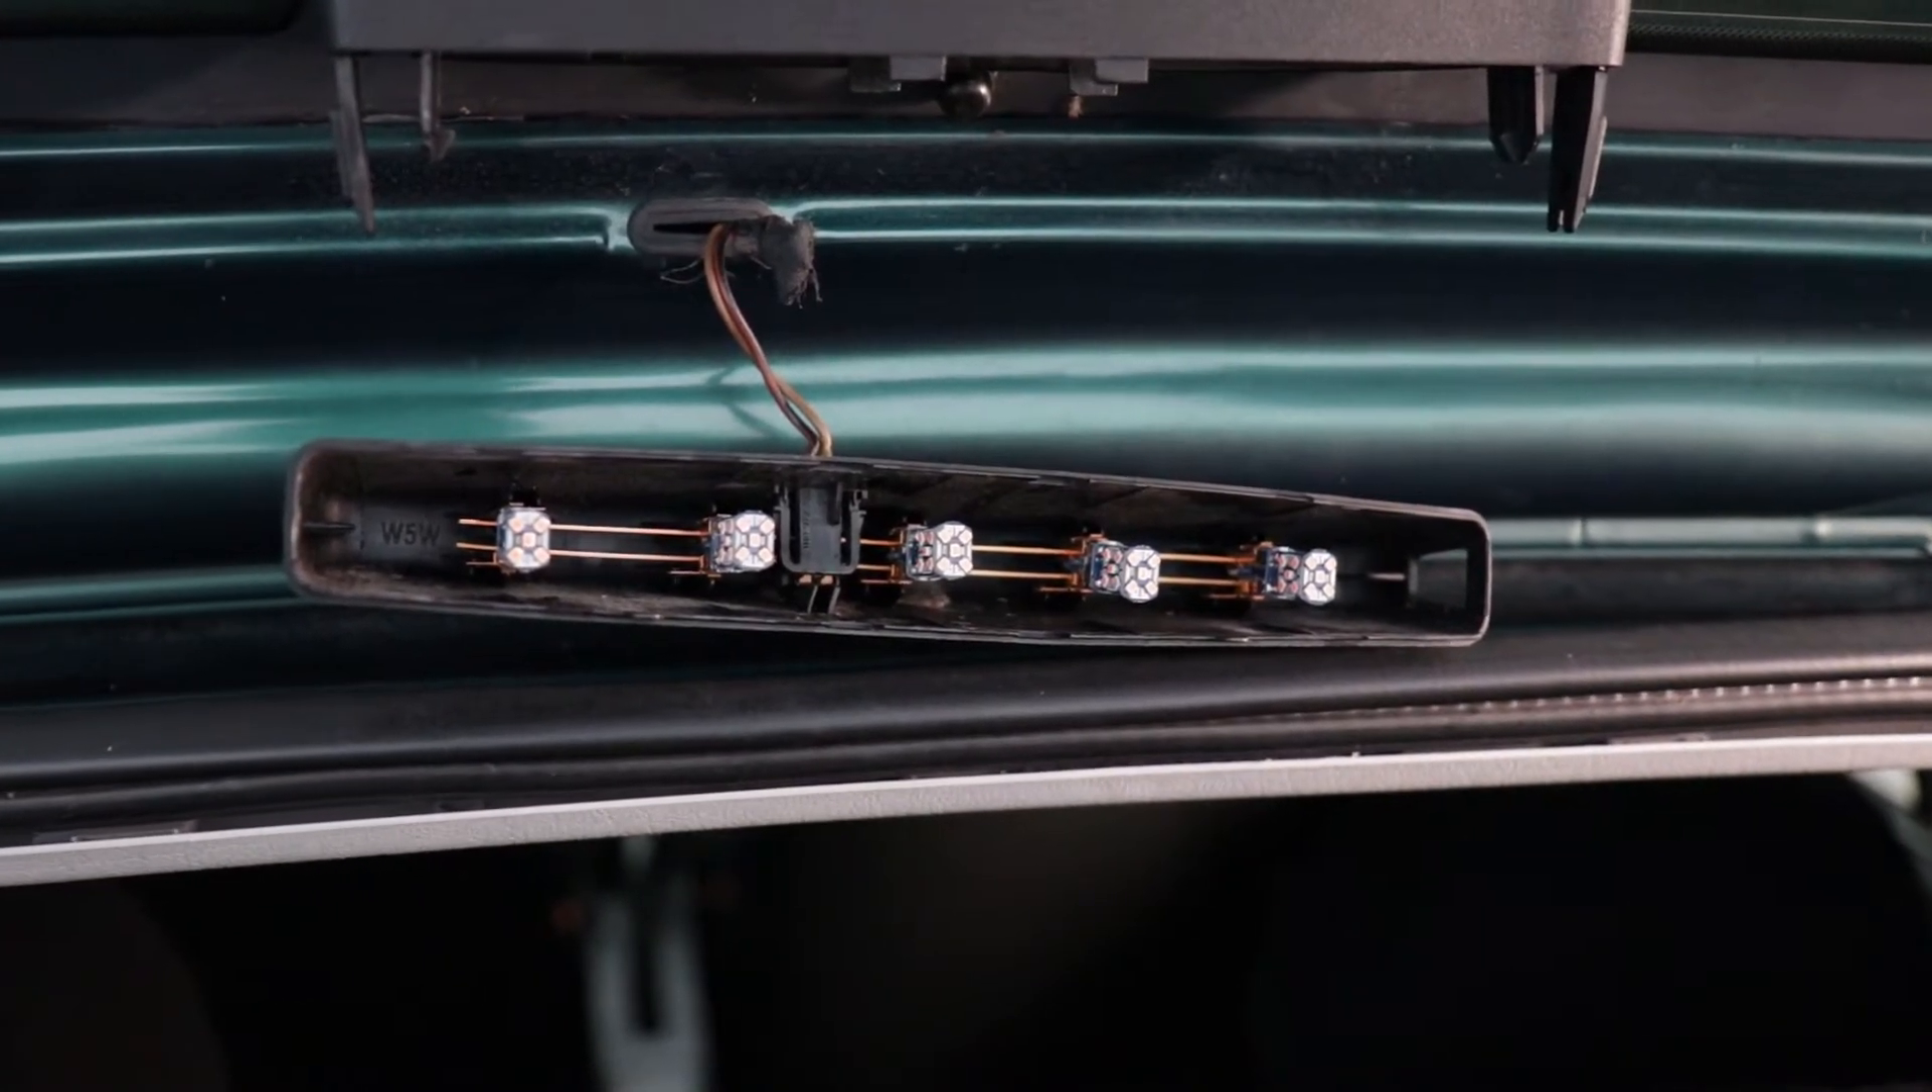So there we have the third brake light done with all of the LED bulbs in it.